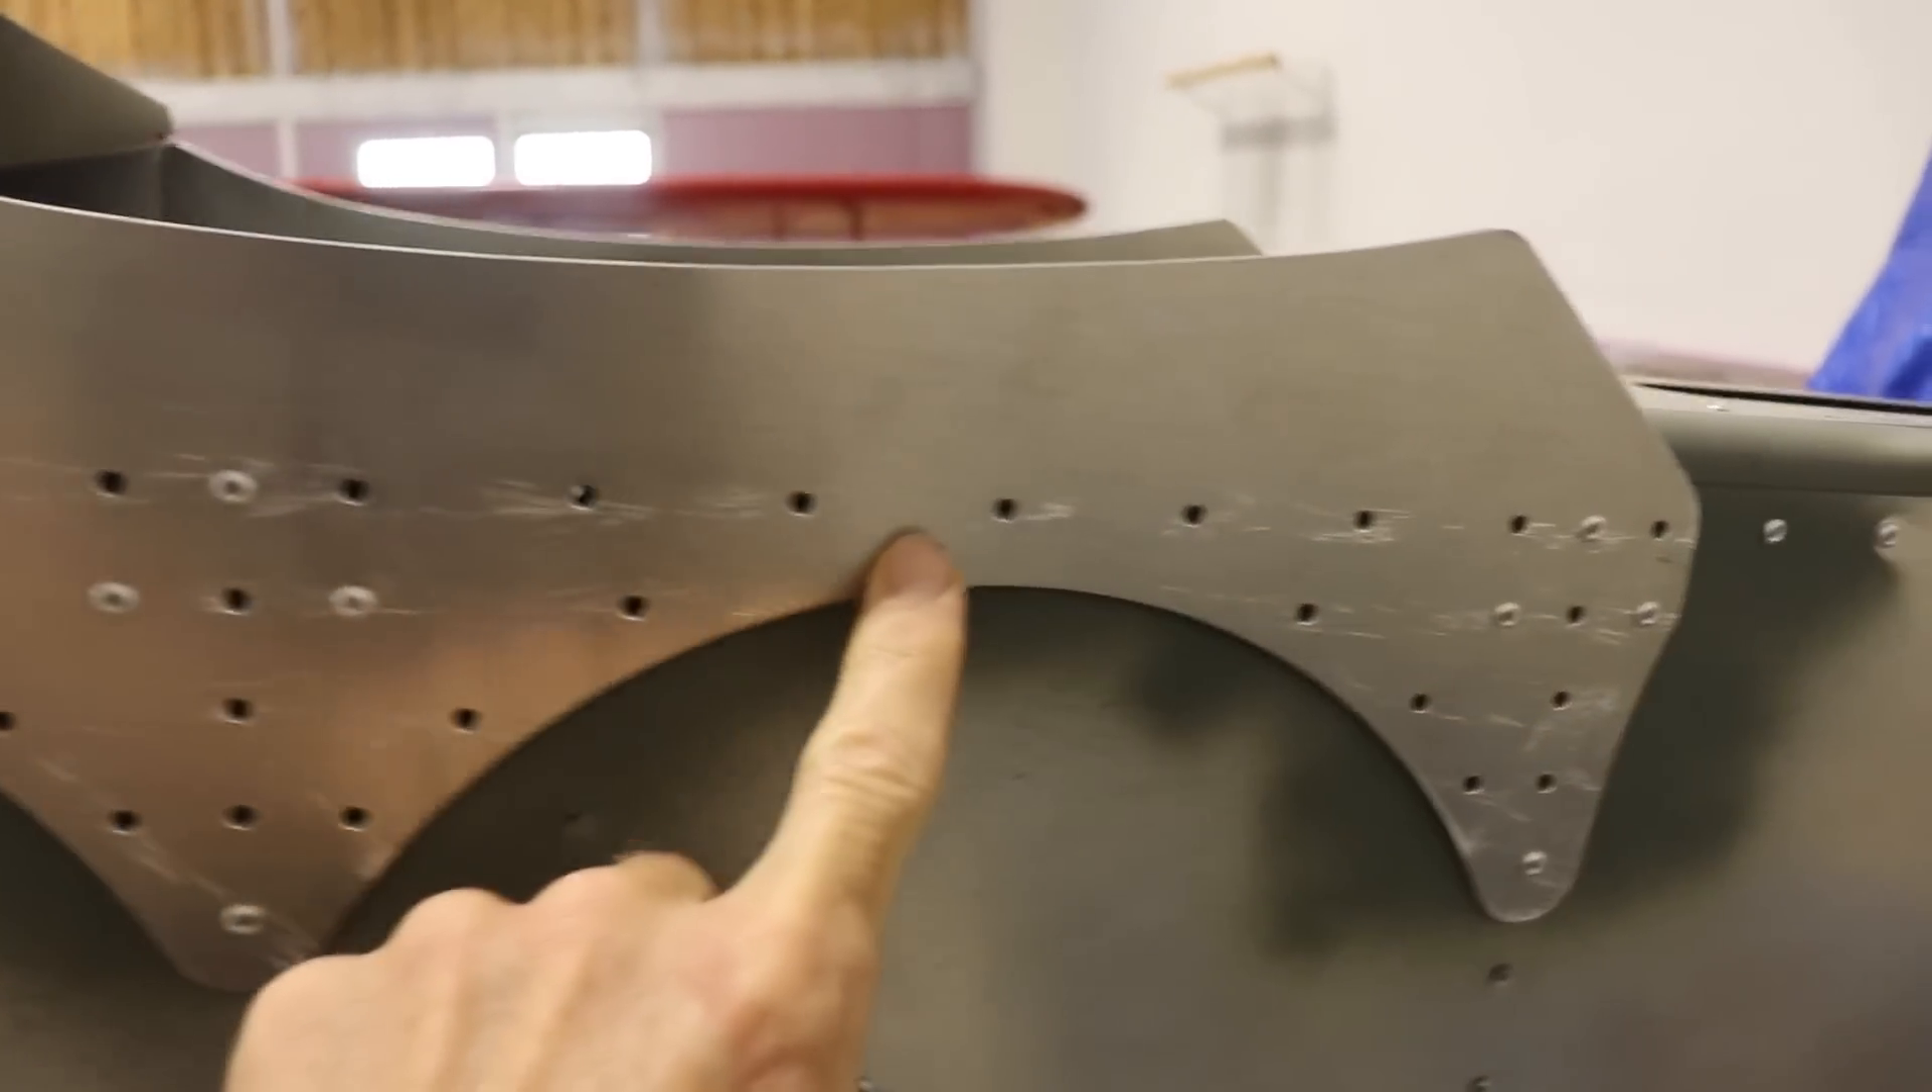And if you remember from a previous episode I mentioned that I didn't finish riveting these plates in here just in case I screw up the holes in here that mount the horizontal stabilizer.